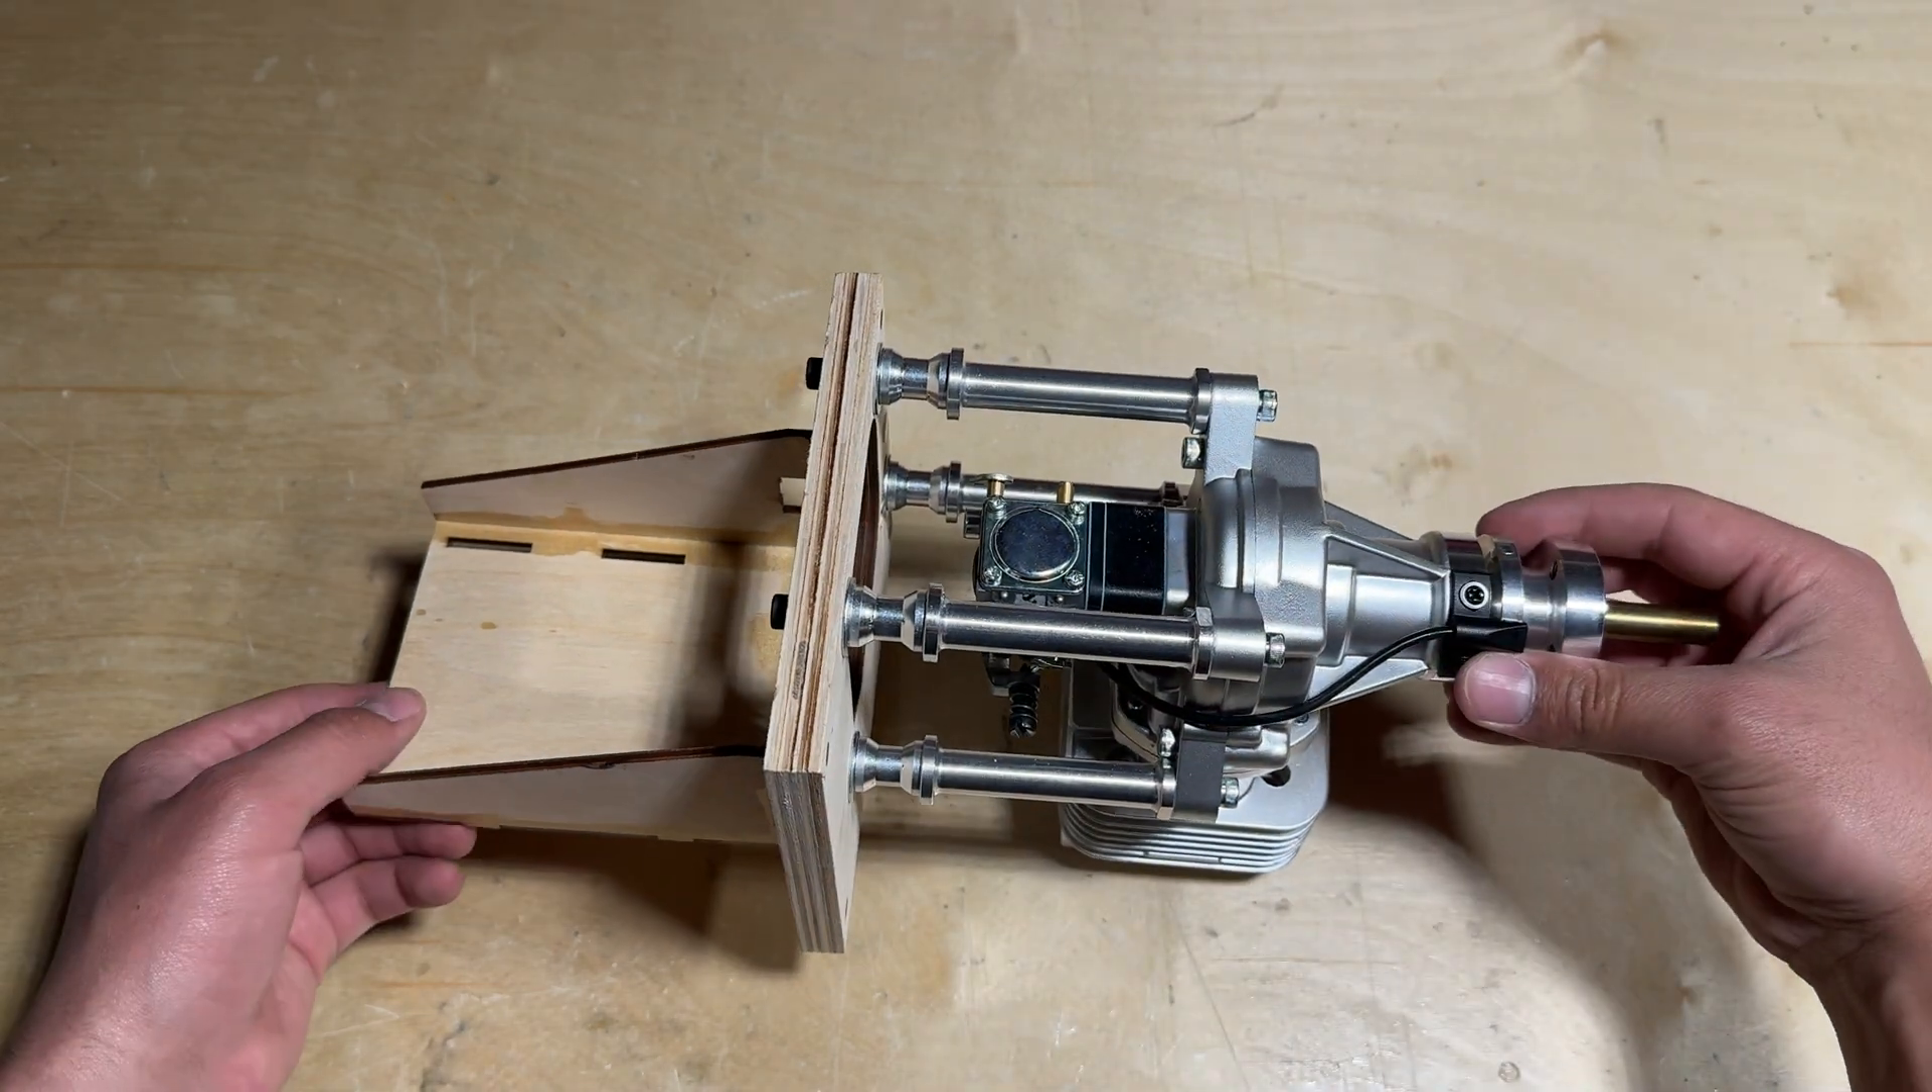So repeating that mounting process with the other three standoffs you can see that the DLE 55 RA is mounted up to the motor mount.